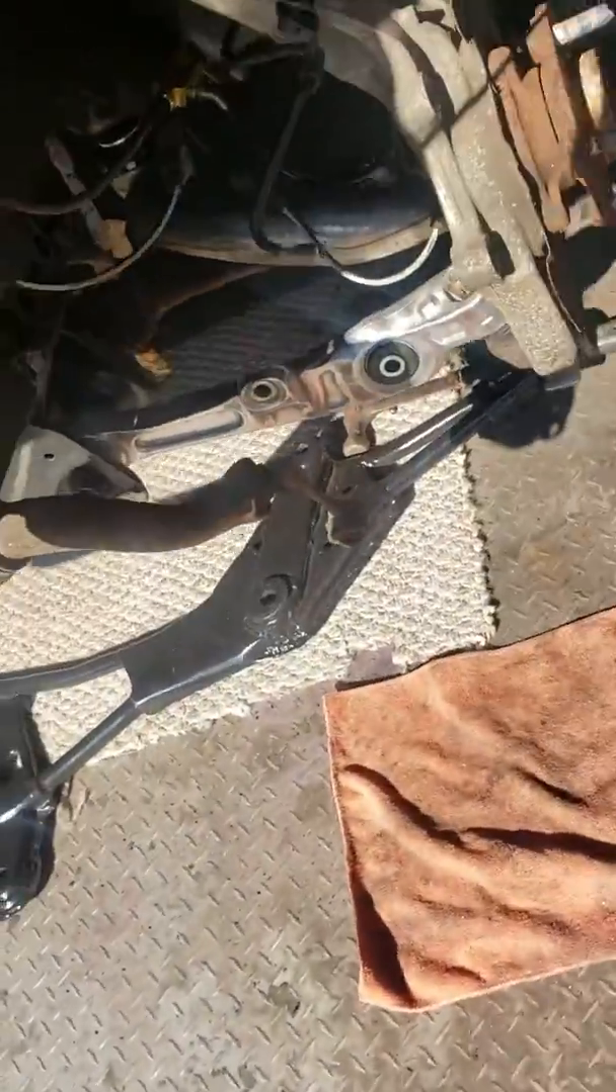As you can see we got the subframe on the floor here that's ready to go back in soon.